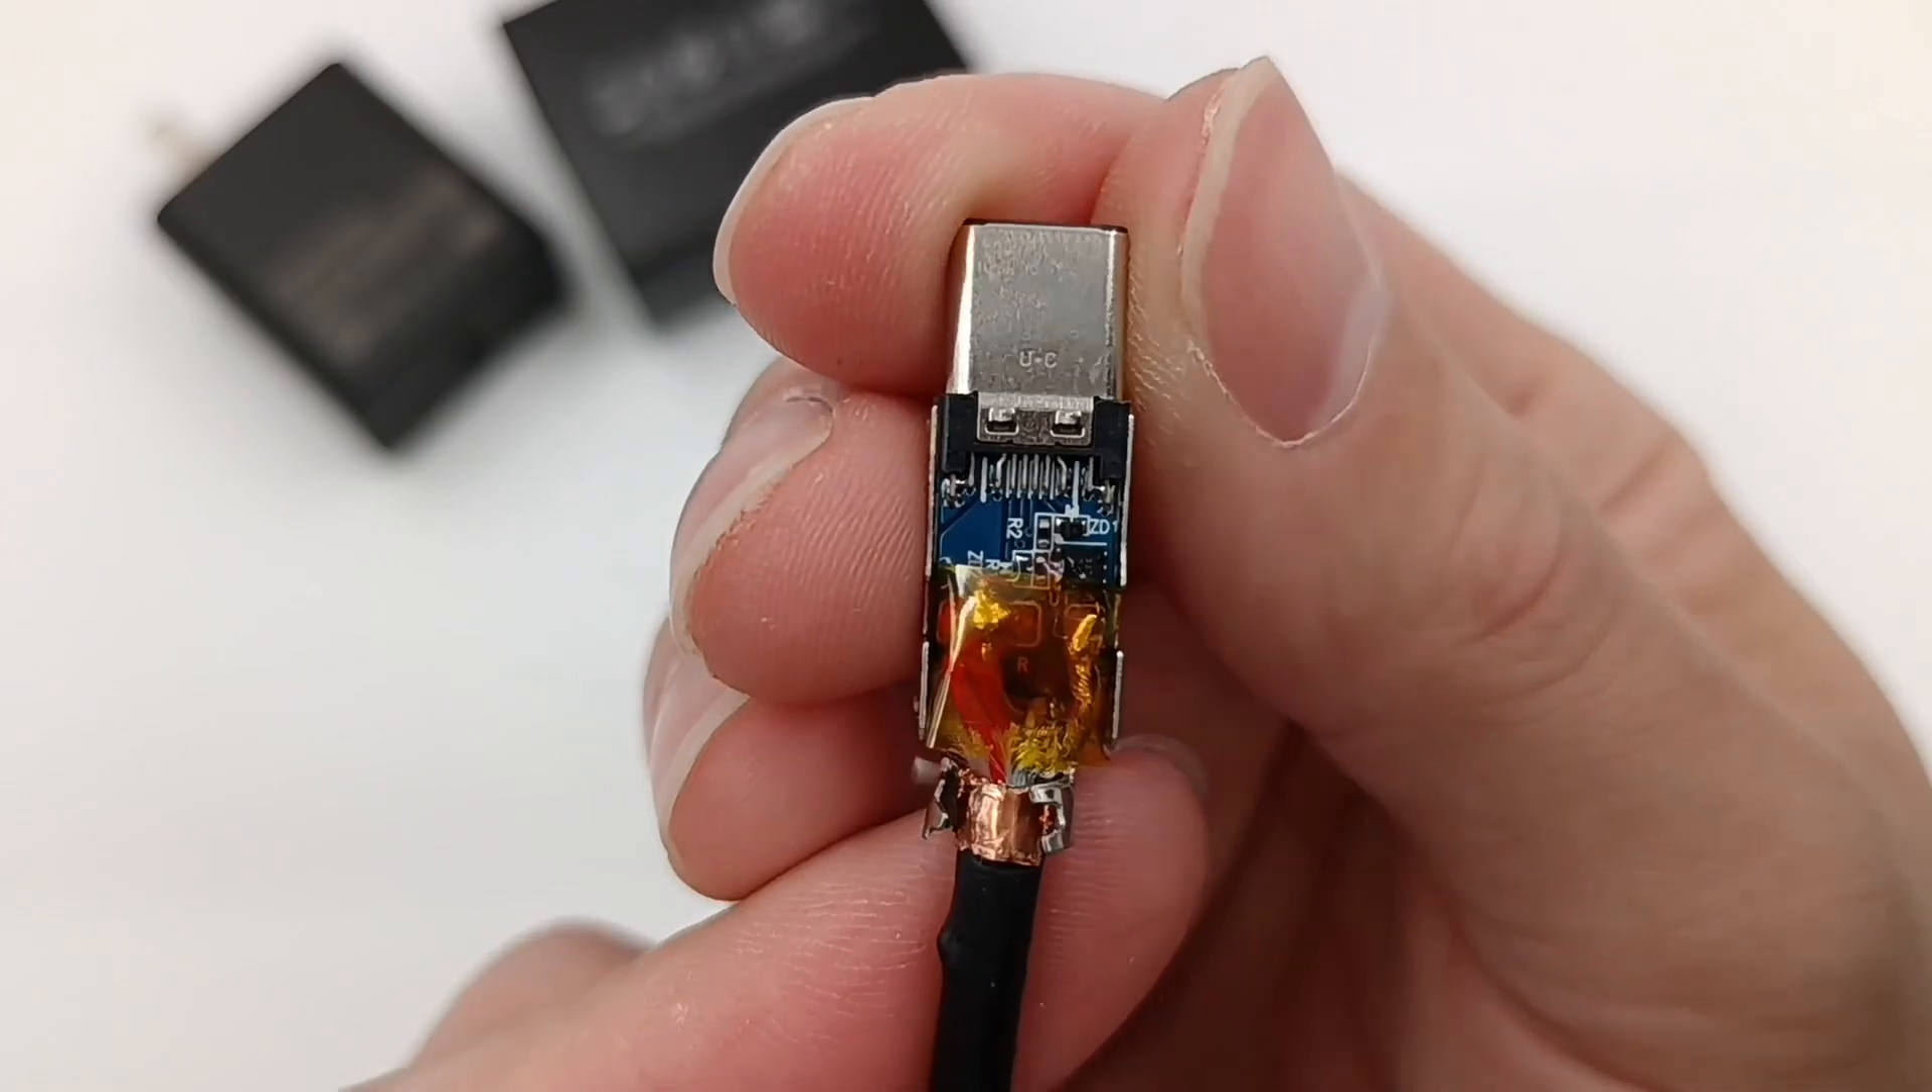And the junction is wrapped with heat-resistant tape for insulation.